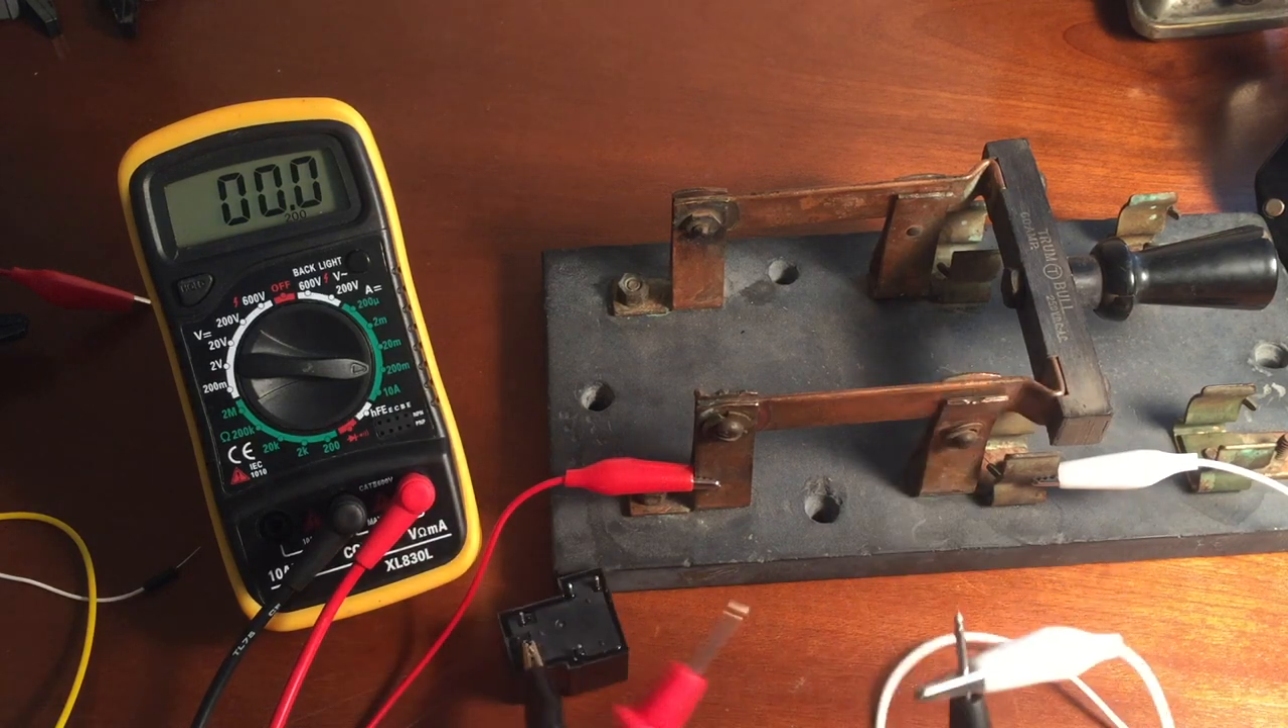All right so now i have the switch connected at one end here and i'm going to put the other end over here and we should see an output of how many milliamps it's using up.